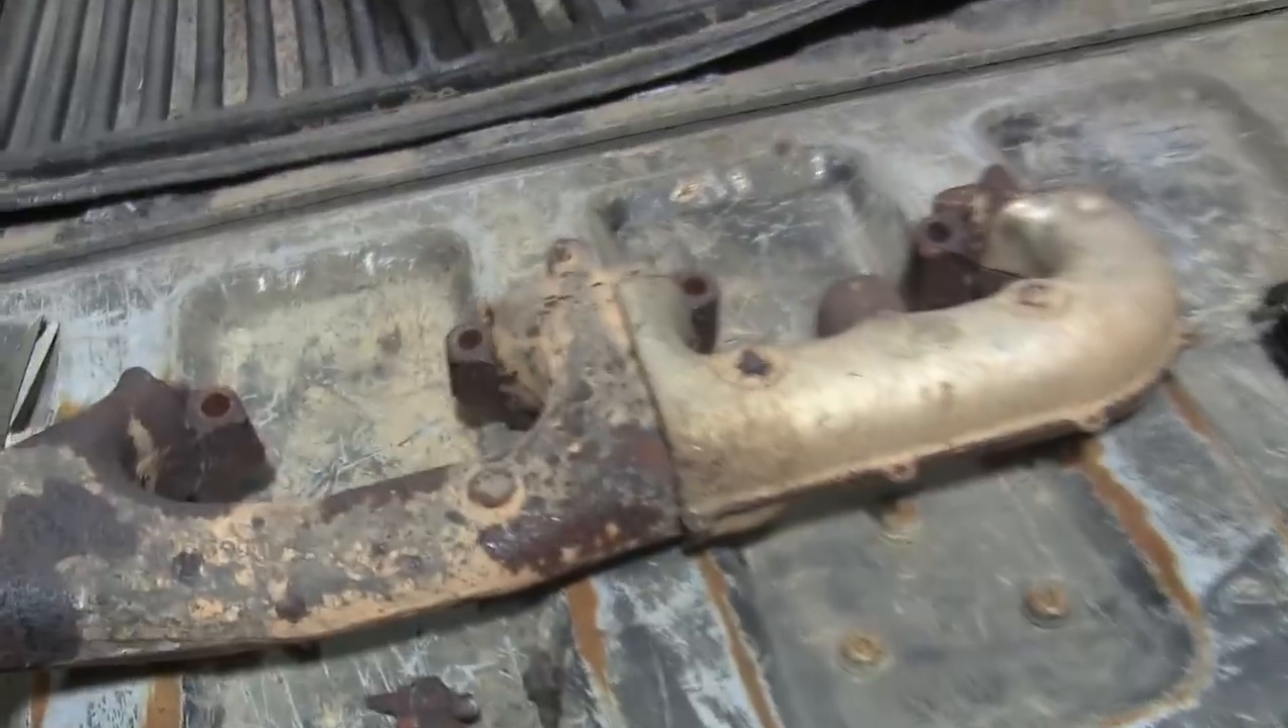Alright, I managed to get the passenger side manifold off, and I didn't break any of the bolts.